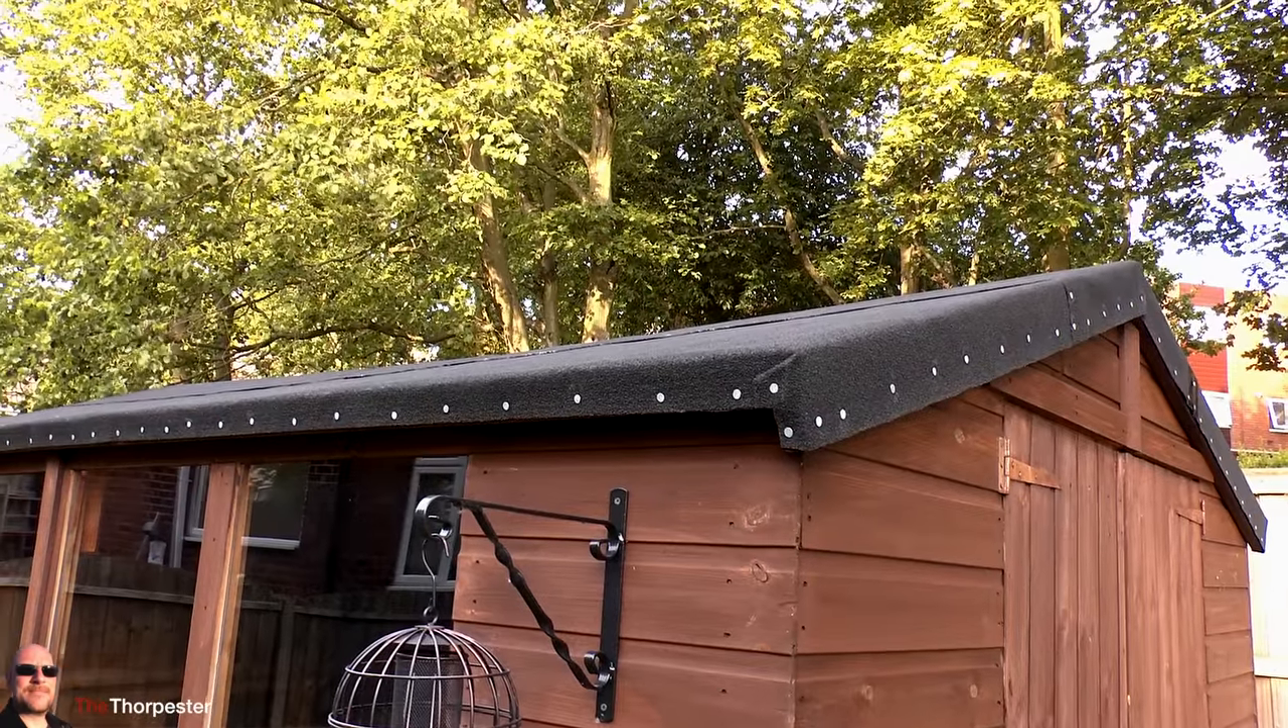Once both sides were stuck firmly, I then went around just like underneath and popped in every six inches some more clout nails to make sure it was as secure as possible.